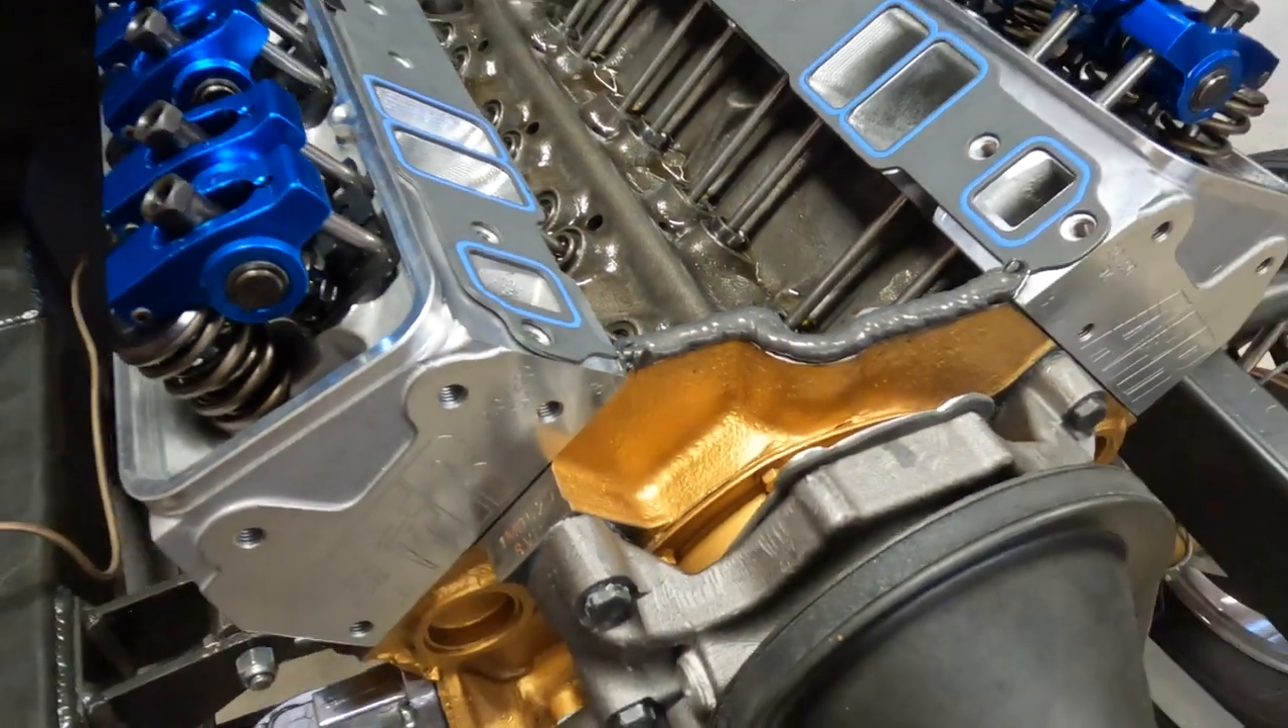All right, we've got the intake gaskets on, some big old holes in them suckers, and we've got the great wall of china of sealant right here, front and back.